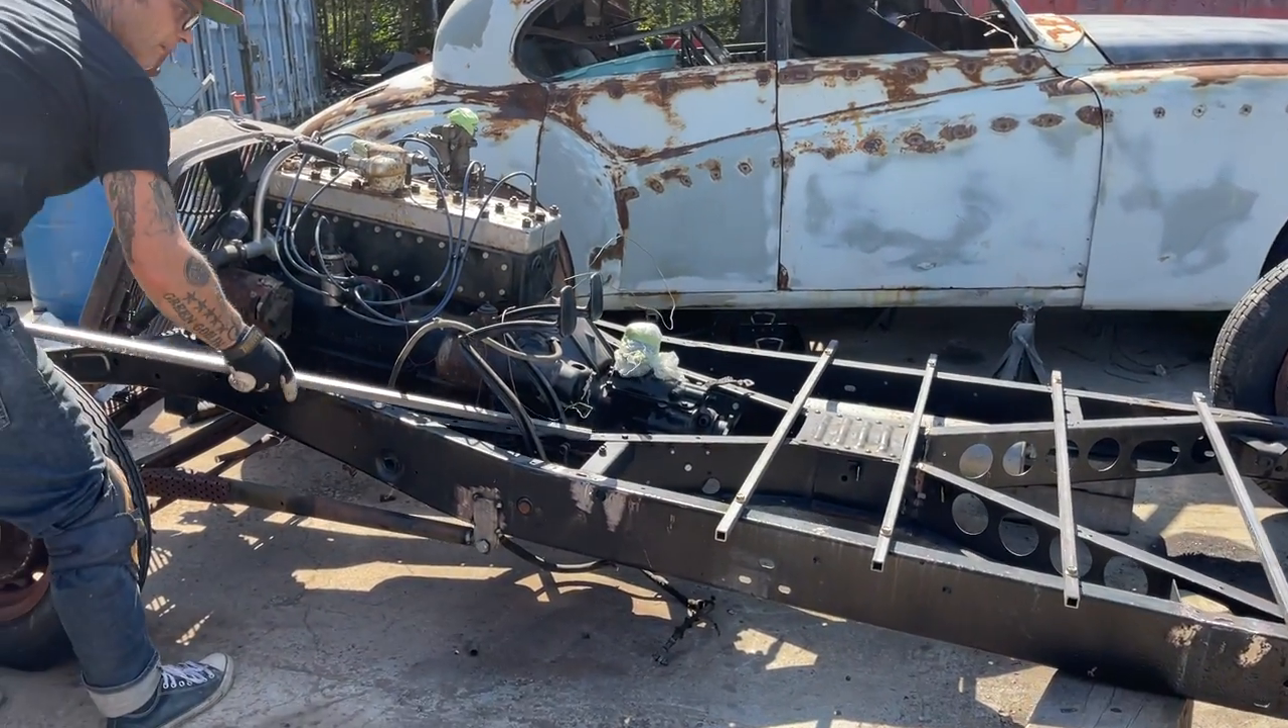Now where I have all the cross members in, I'm not worrying about anything else right now at the present moment because I'm just getting started. But as I've got the cross members all in, that should hold the car.